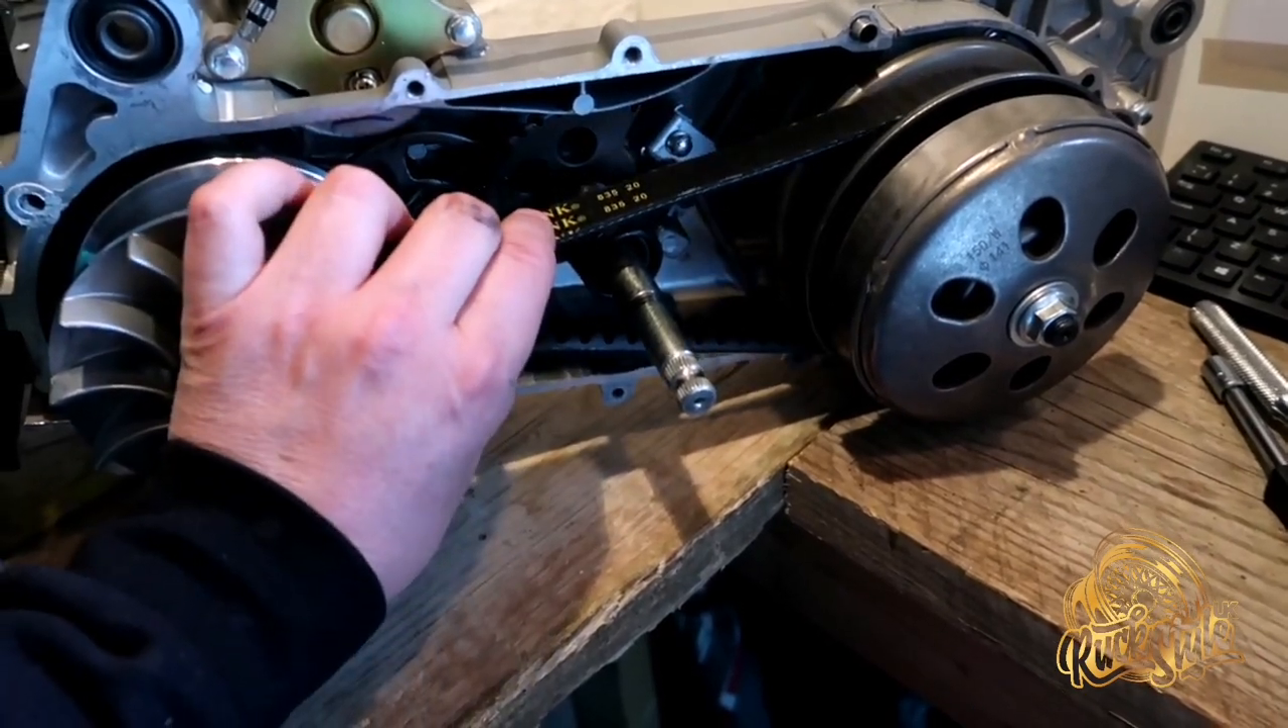So, we've got the CVT cover off, as you can see the belt.